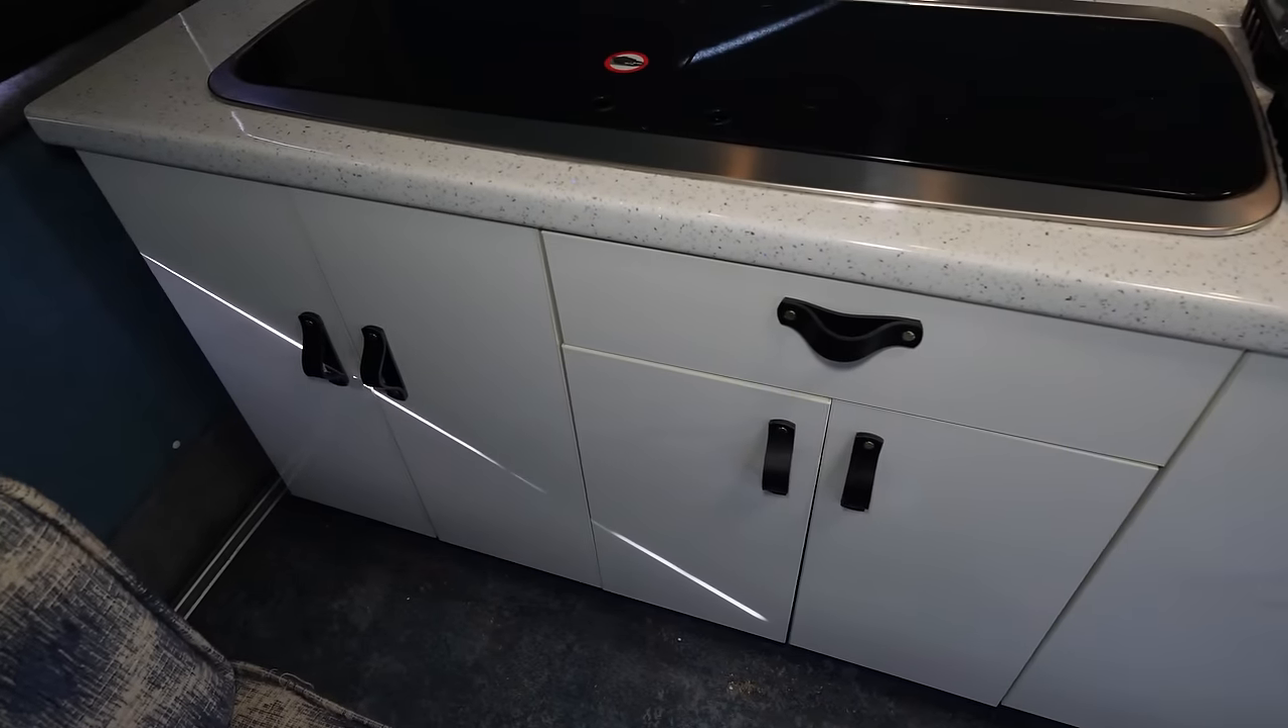All the handles are attached and I'm very happy with them.